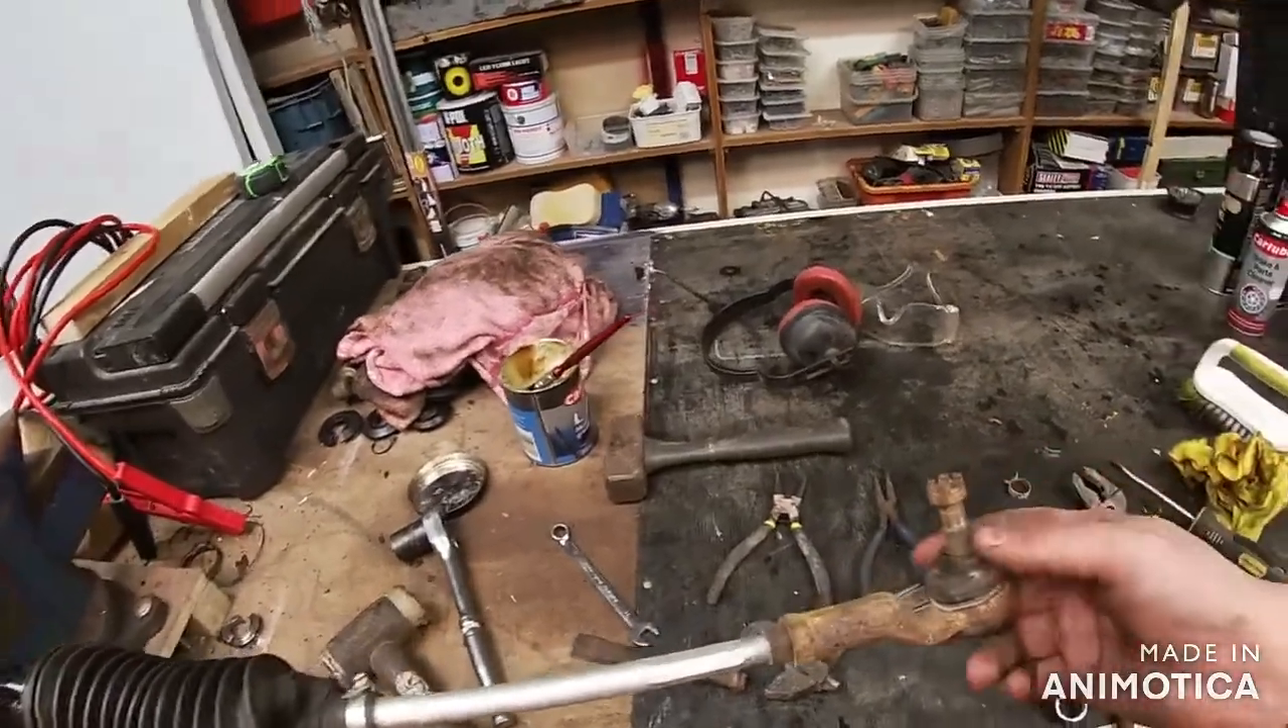So the track rods End Is on.